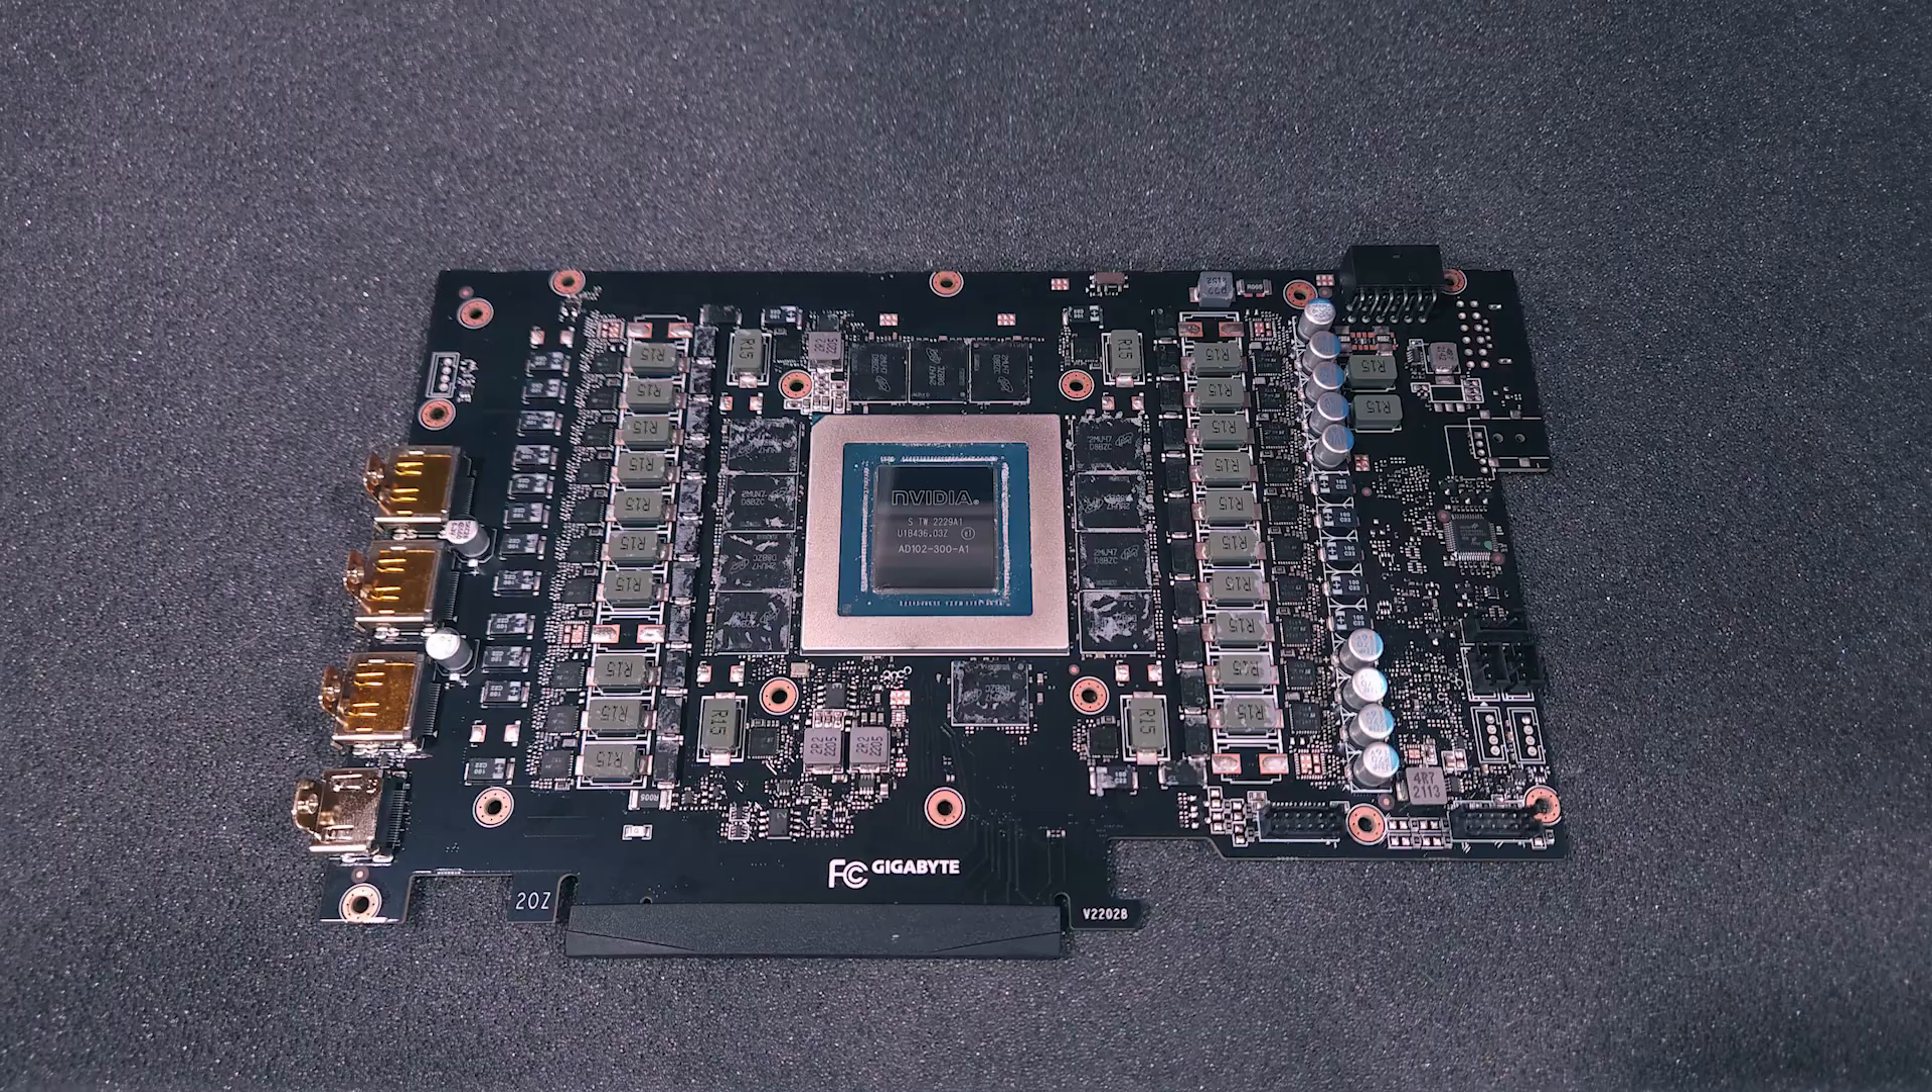That completes the disassembly of the Gigabyte Gaming Overclocked RTX 4090. From this point, you can proceed to mounting whatever cooling device you've selected.